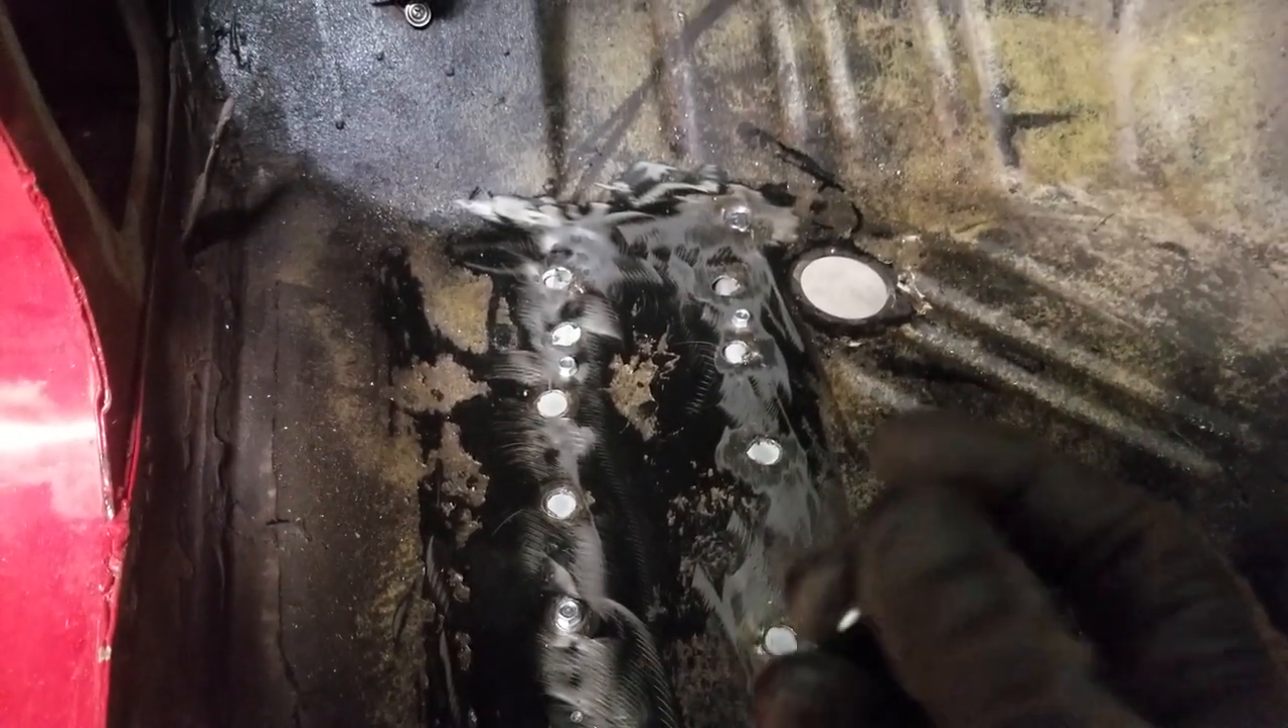So right now everything is screwed into place. You can see these bolts that I put in there and what they are is they're a self-tapper.